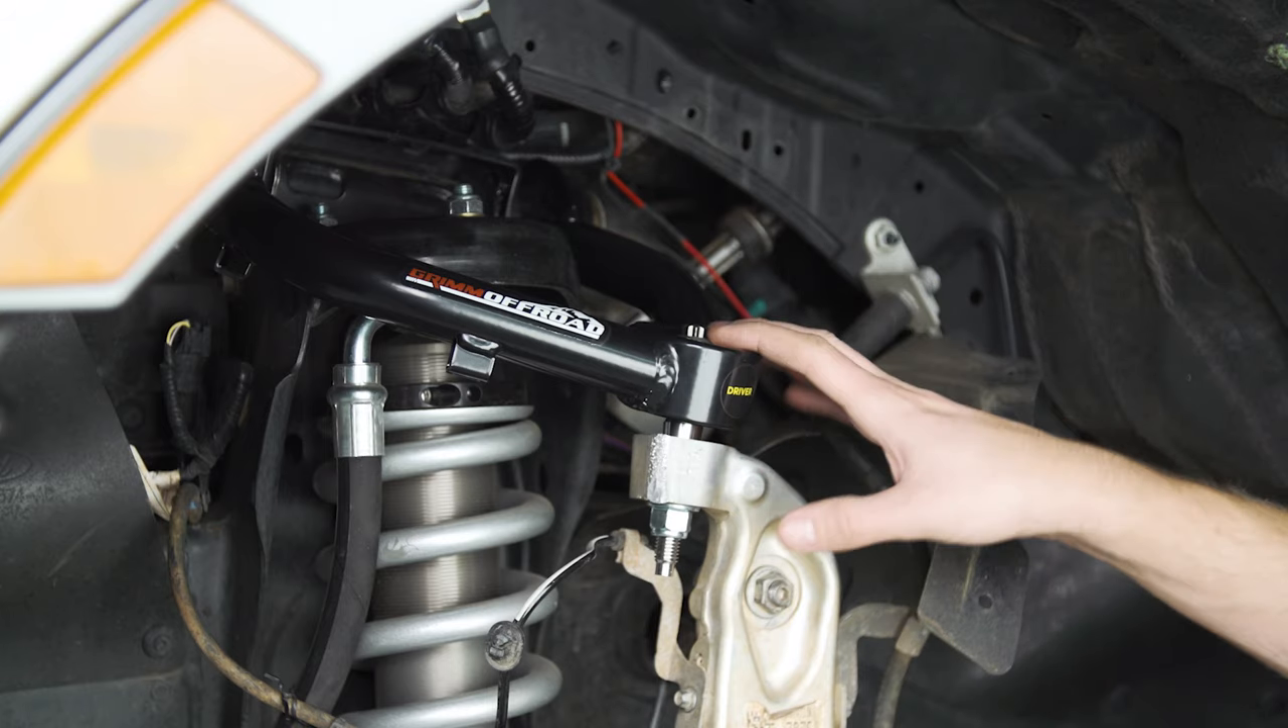We've got the arm pretty well attached here.